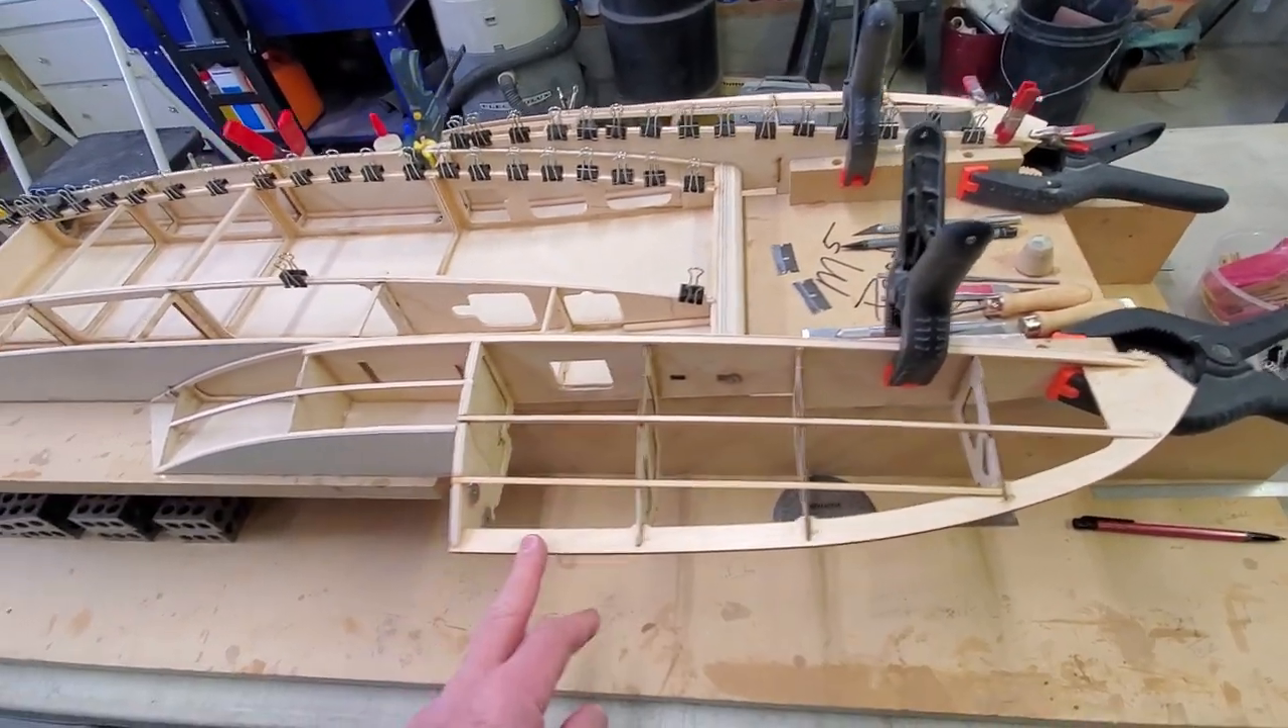This side's already been assembled as you can see as far as the stringers and so on.